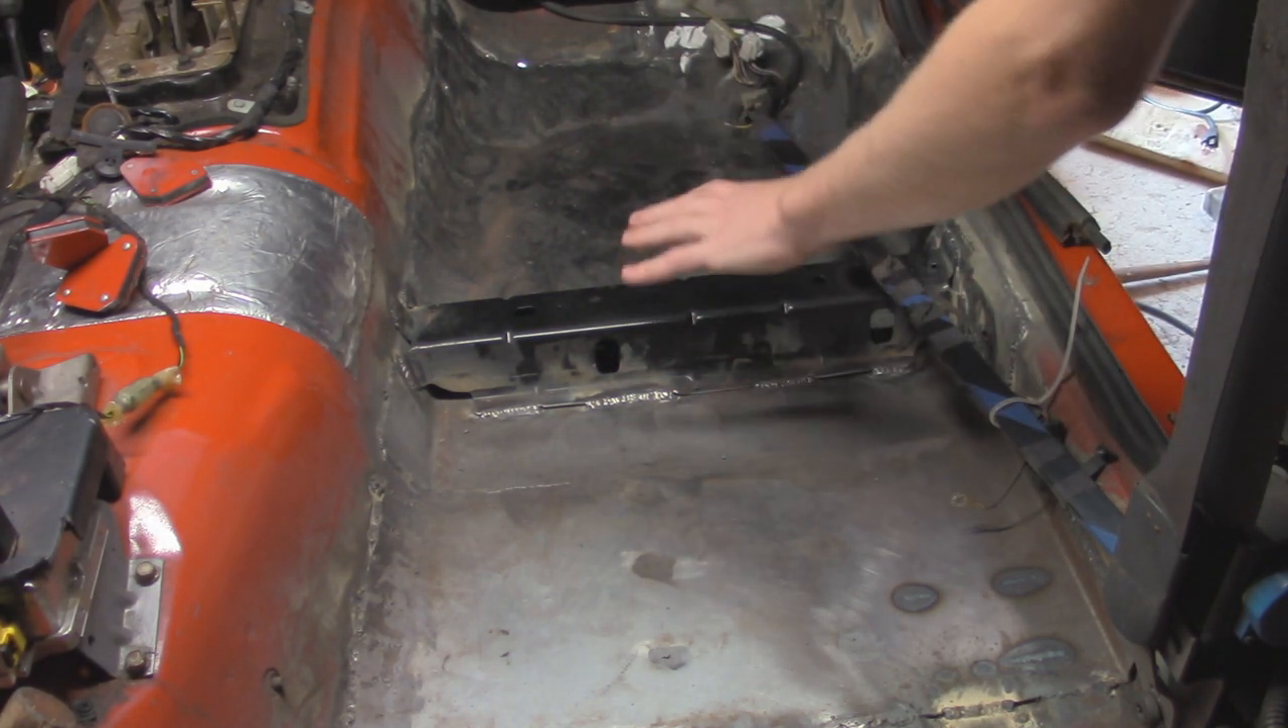Alright so we've got the front seat support all welded in. I basically just put a few stitch welds on each side.